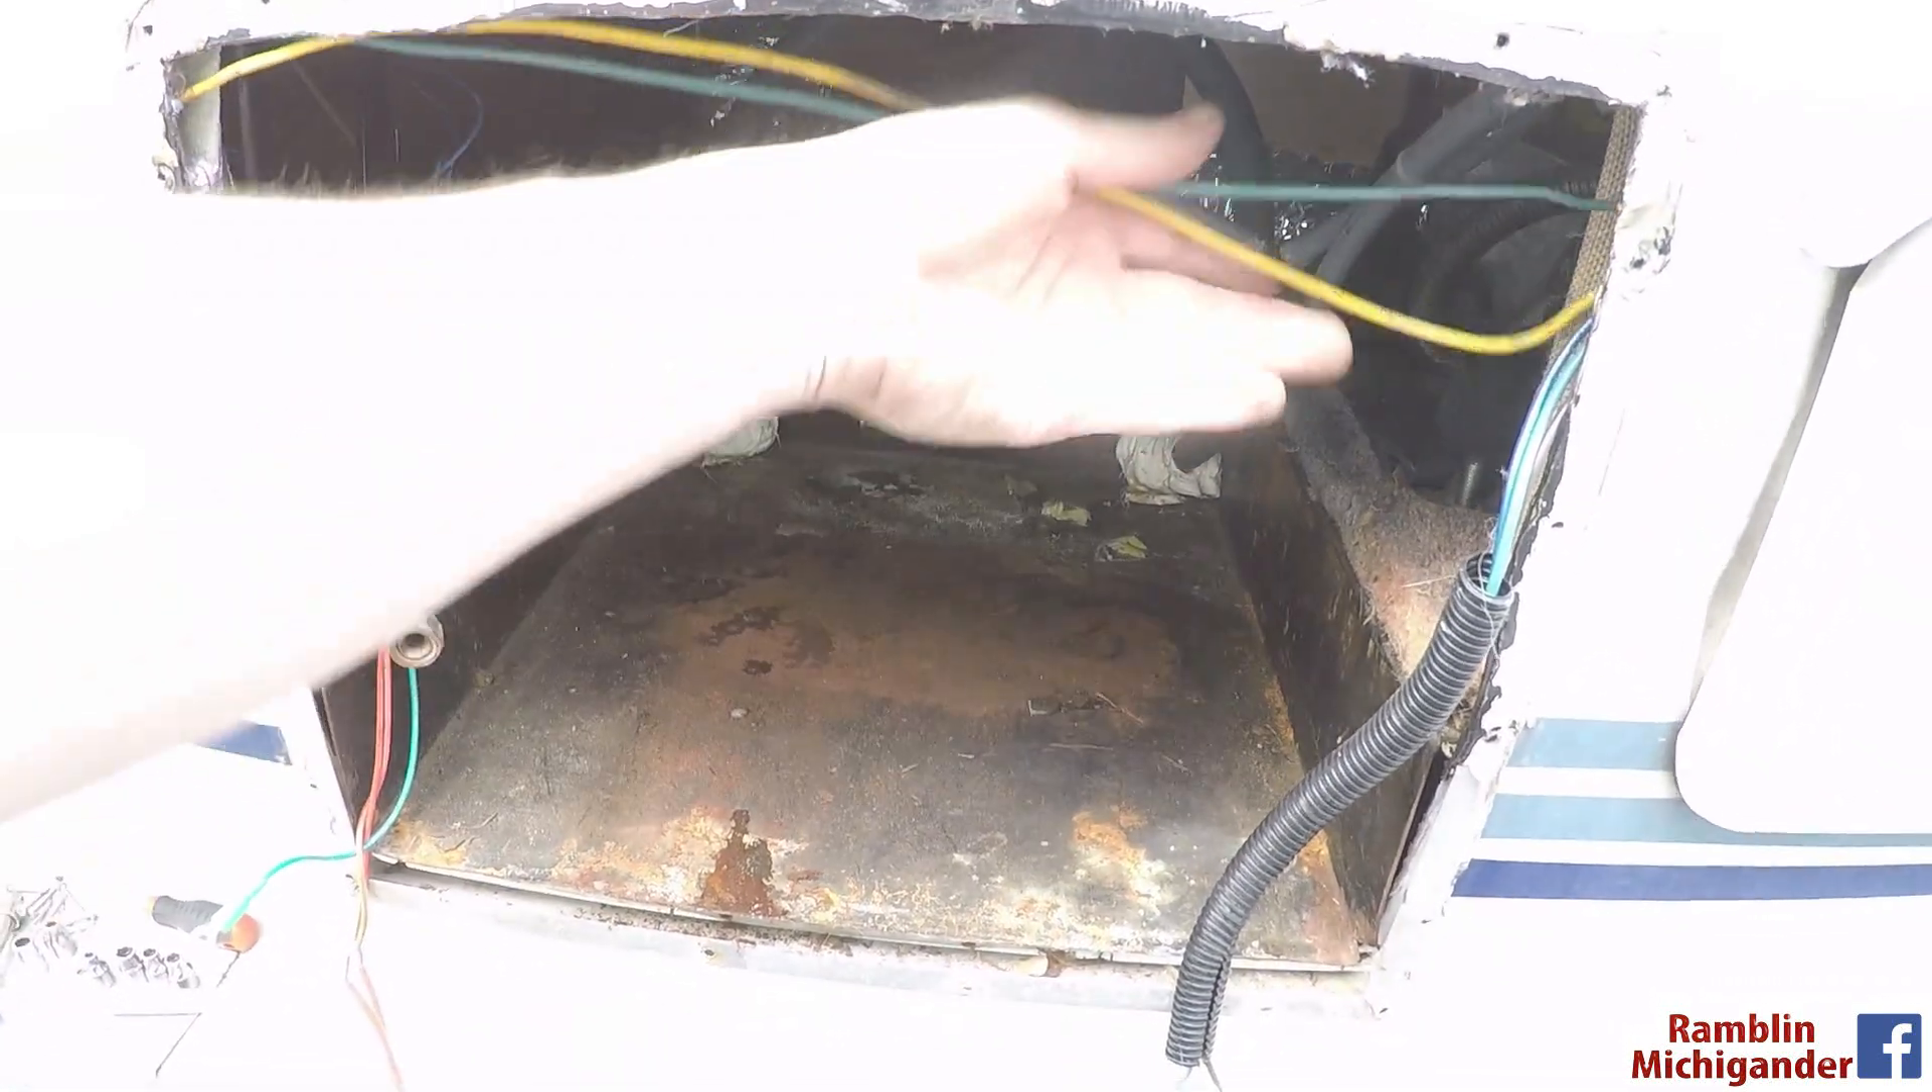Okay. The old water heater is out.